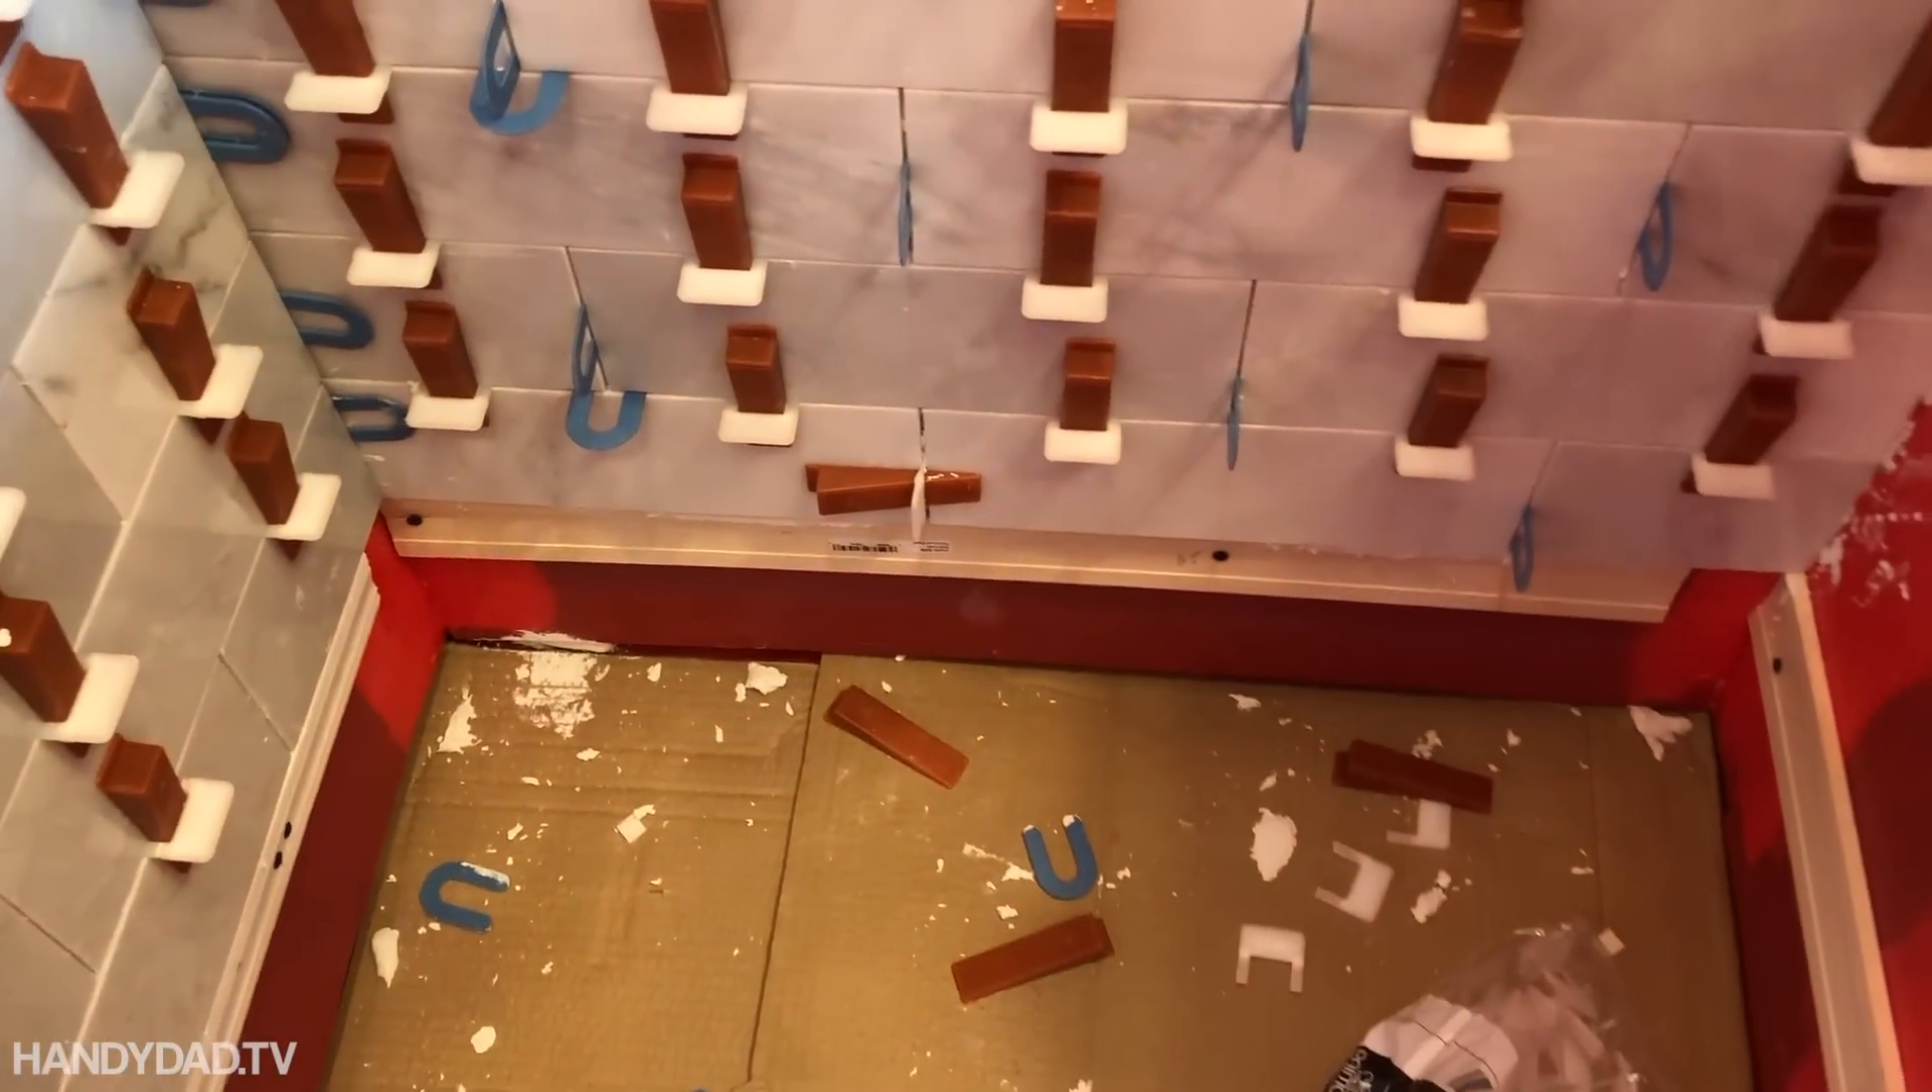So today, I'm going to keep going, but you can see I've started taking off these, these levelers.